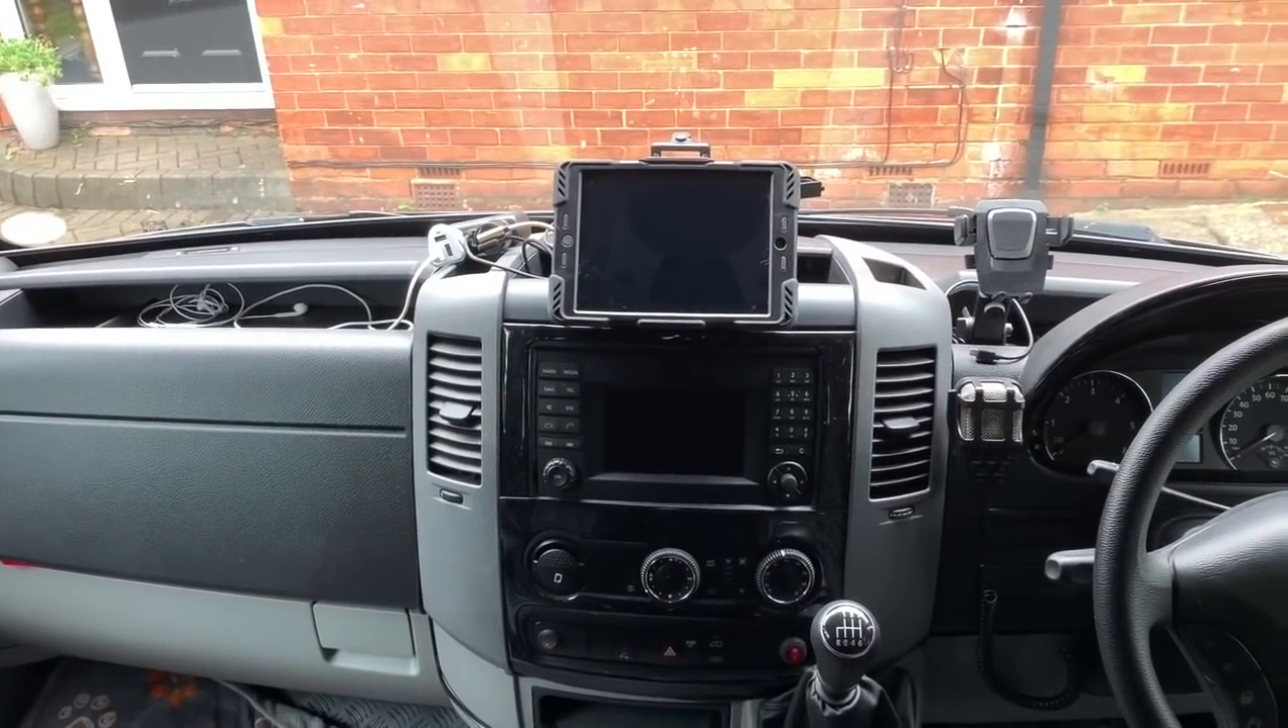The only other mod we've made to the van is we've added this iPad Mini to the dash, and that's really good.